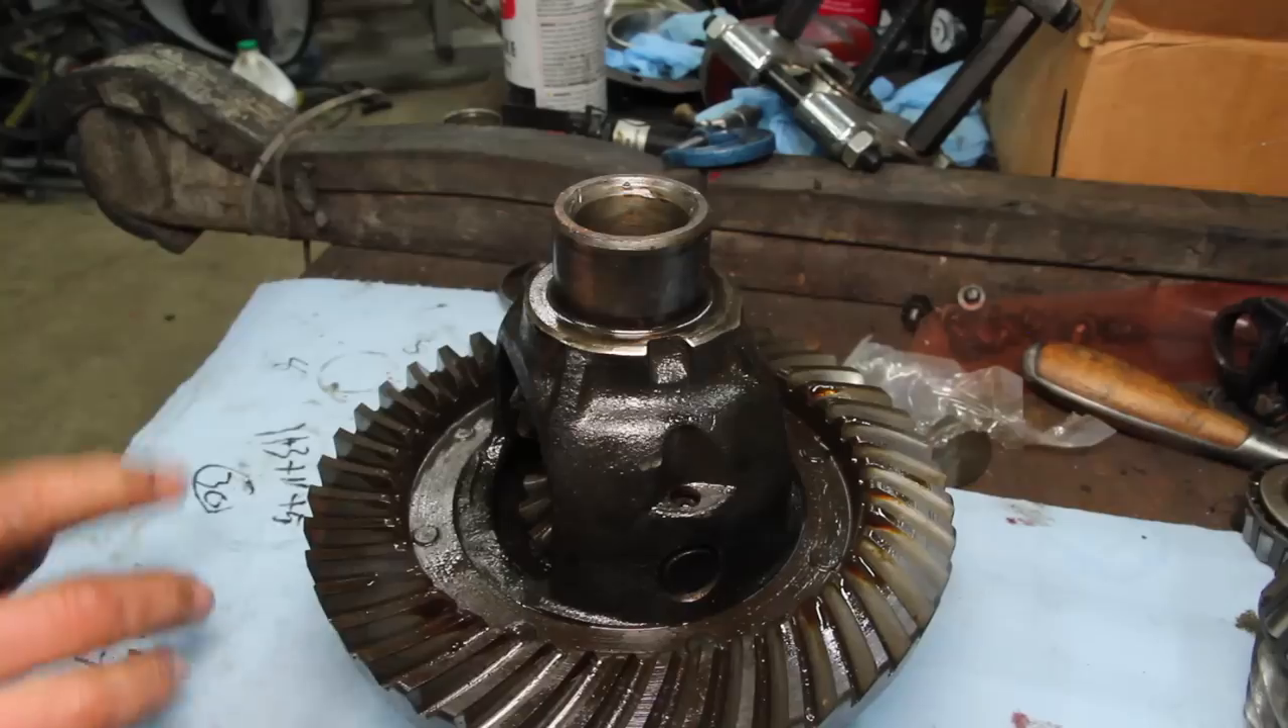Now I already pulled the bearing off of one side of the carrier.